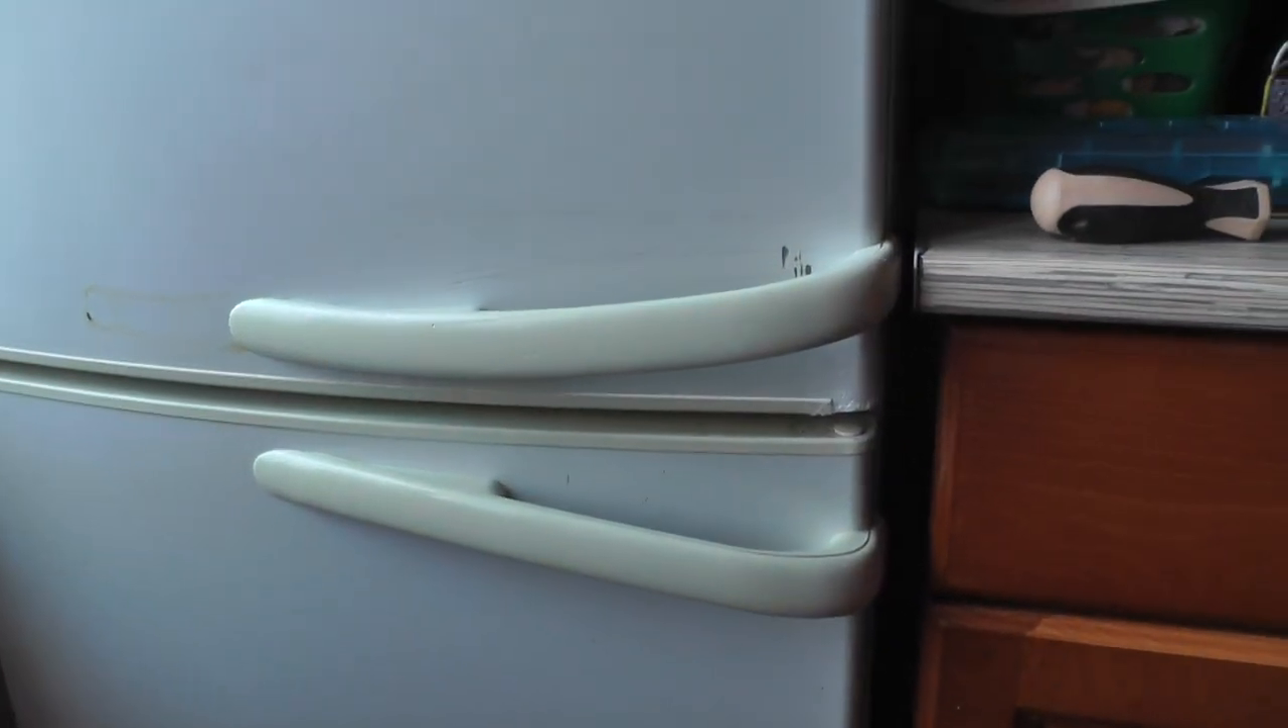Ну вот Все Ручки Стоят на месте Защелкнуты.